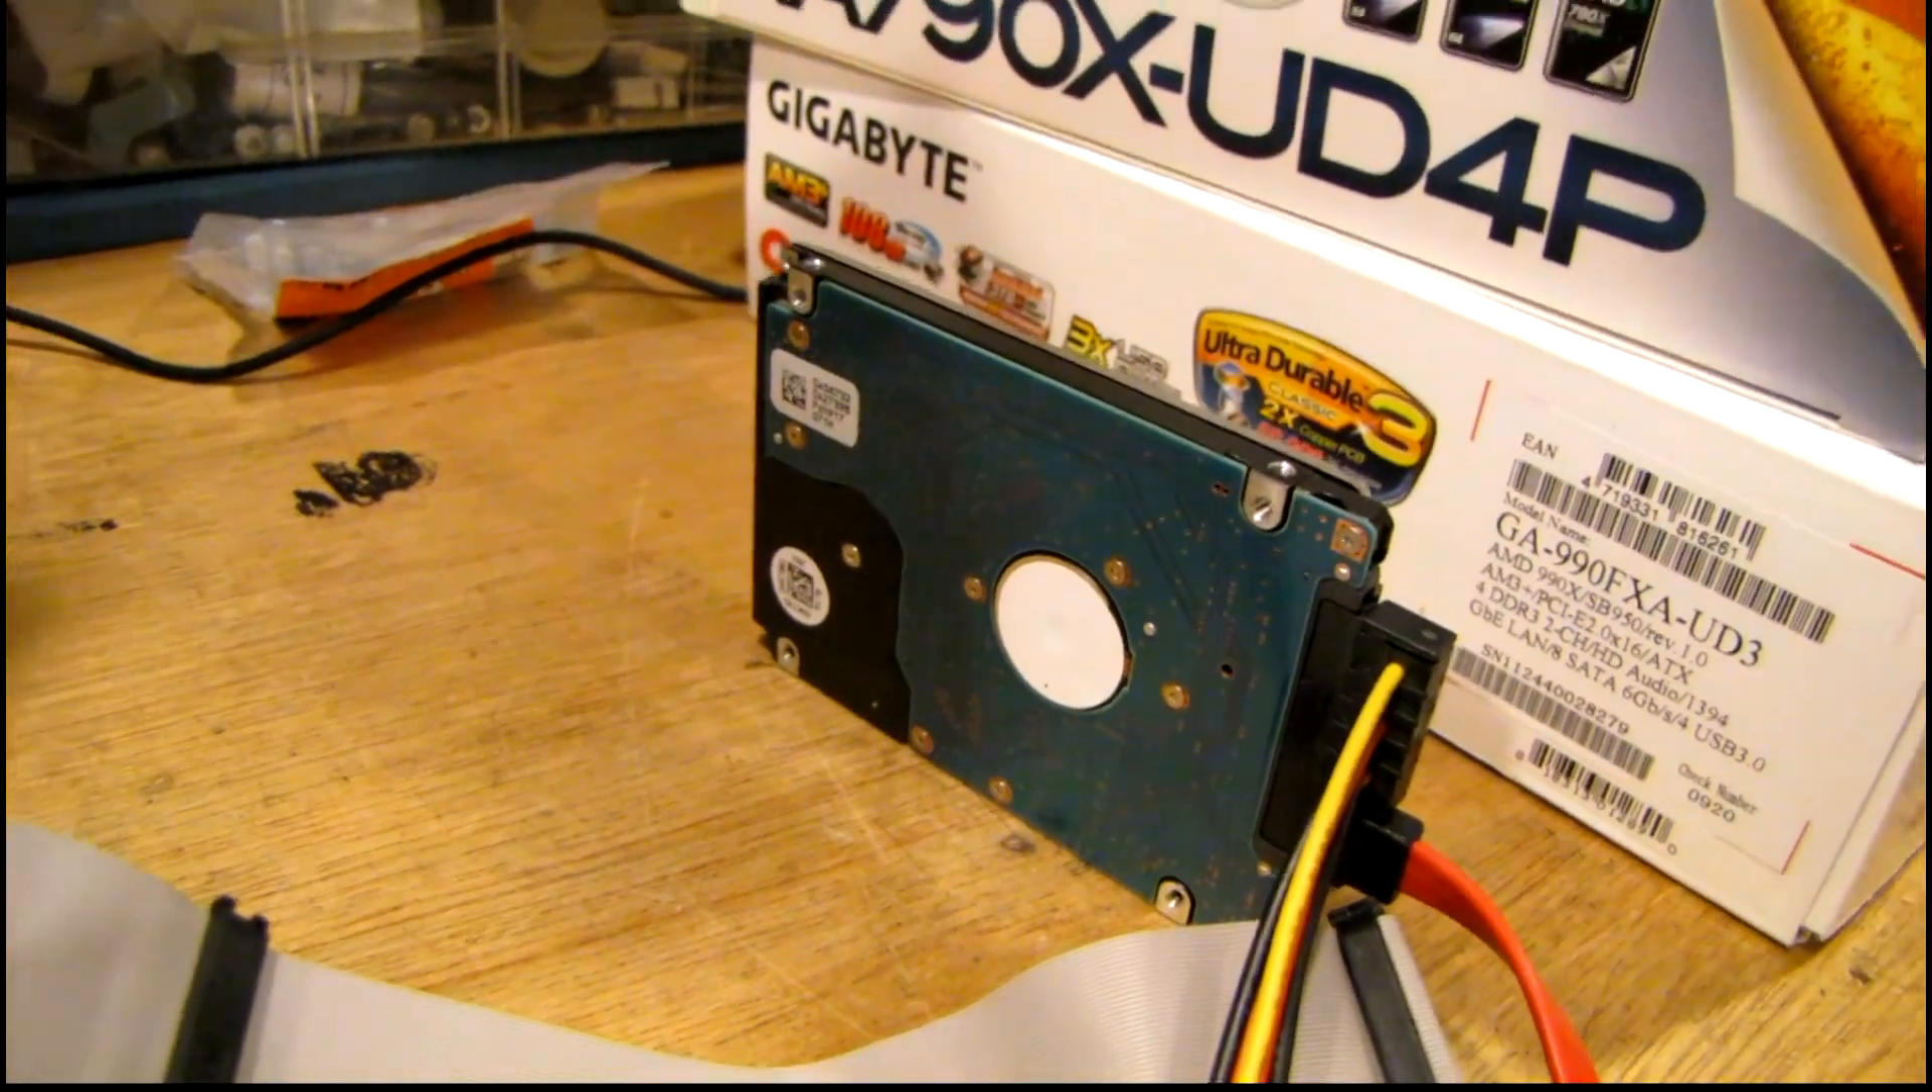I've got a small laptop SATA drive connected it was actually out of my netbook and I upgraded it.